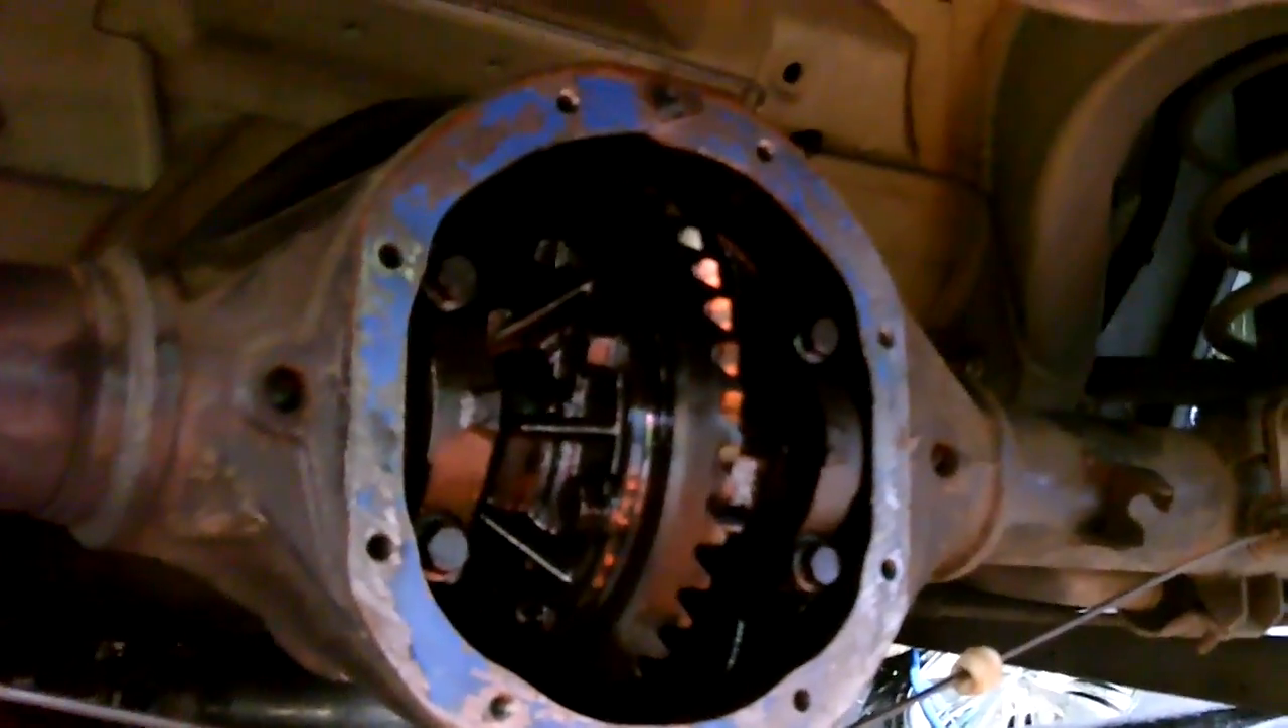Okay, so there's the back of our diff with the cover off.